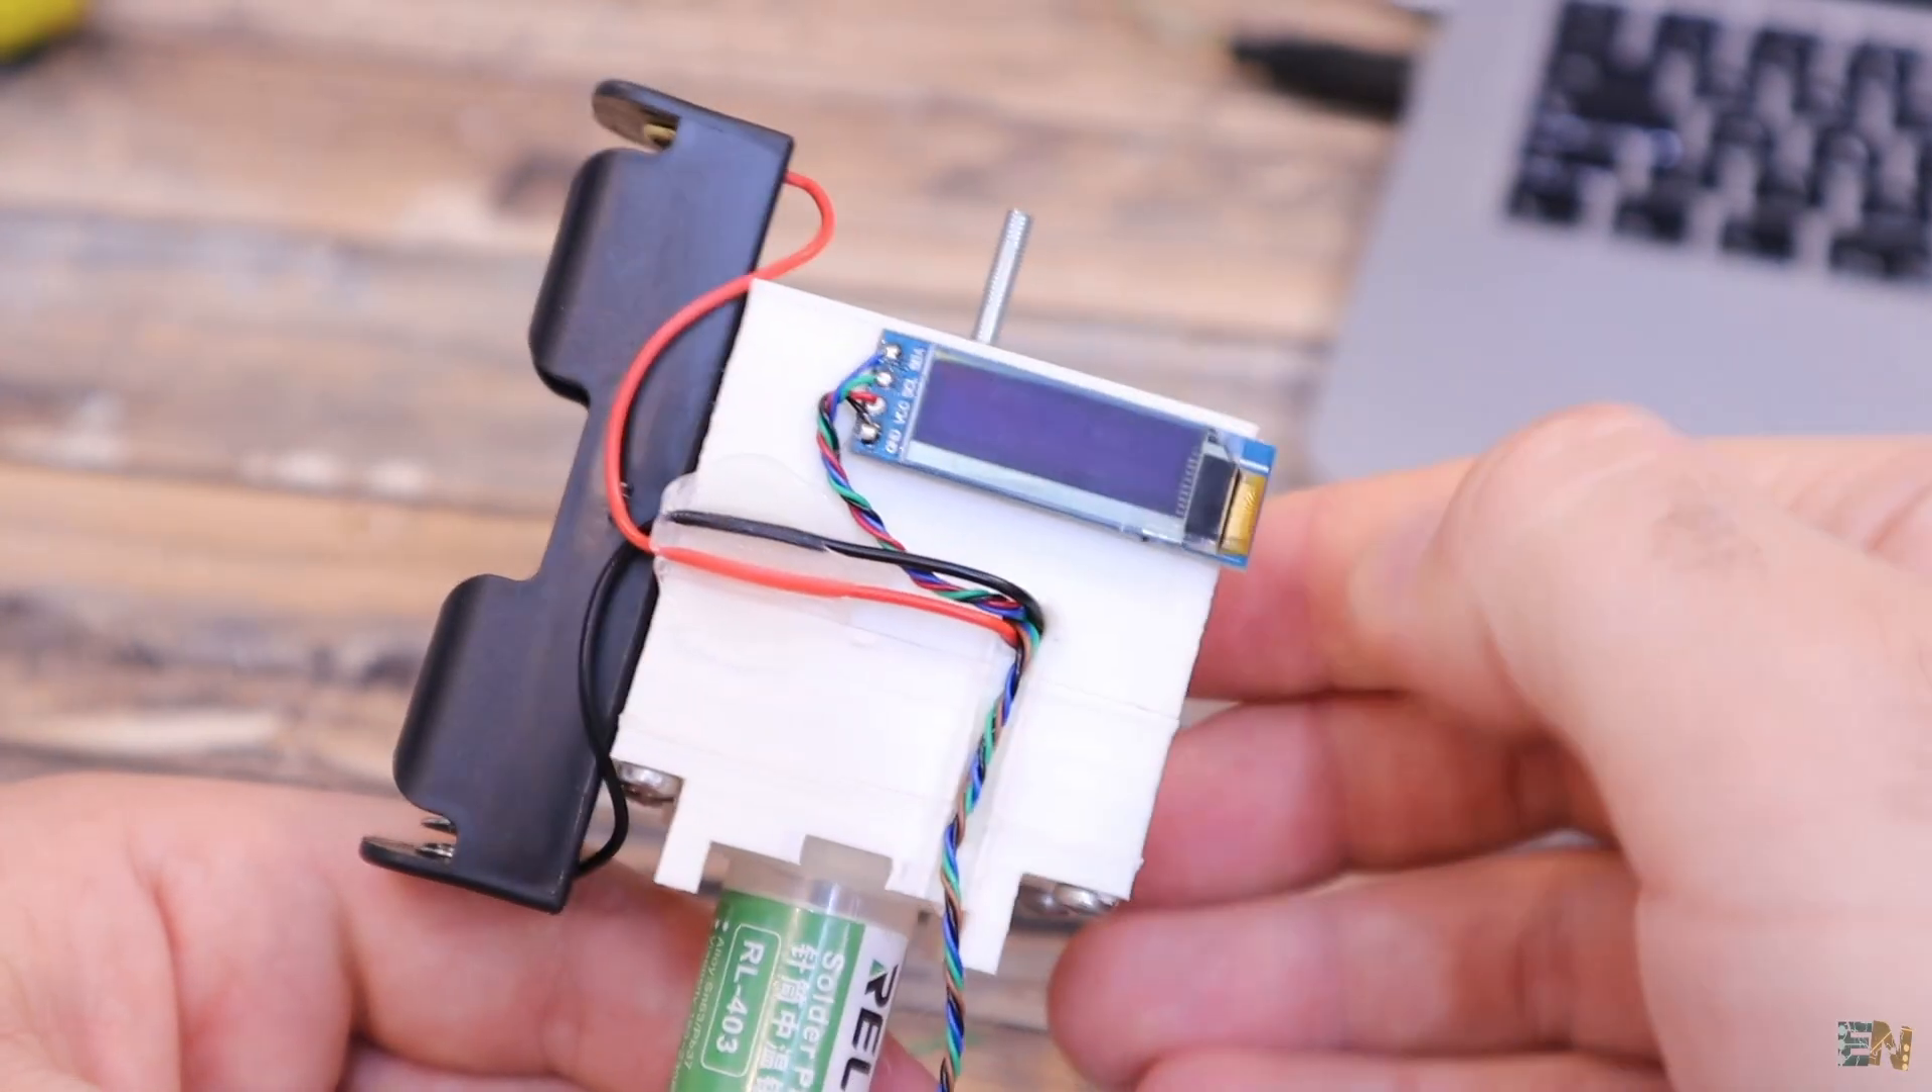I've also glued the OLED screen on the side and yes, I know this doesn't look that good so maybe I will change the case design in the future.